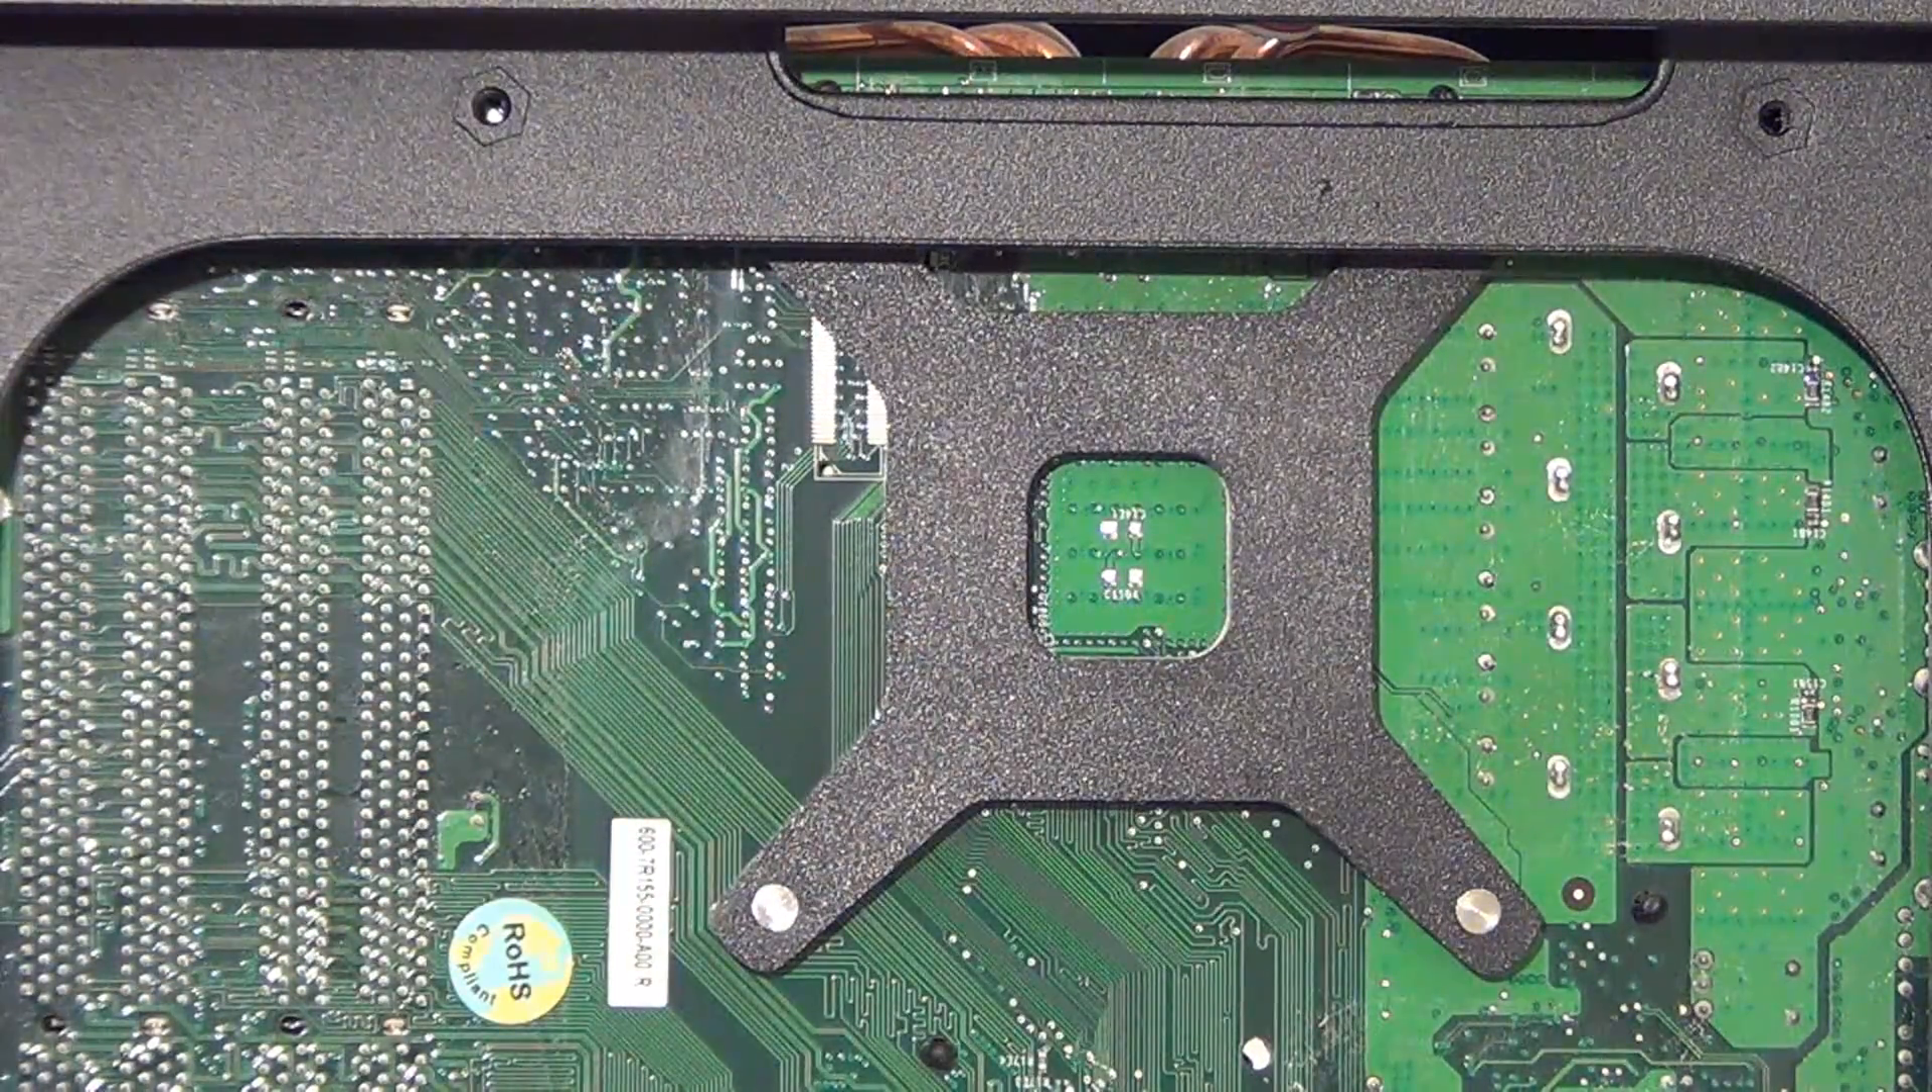So I've just taken off the back panel of the computer case so that I can show you the backplate.